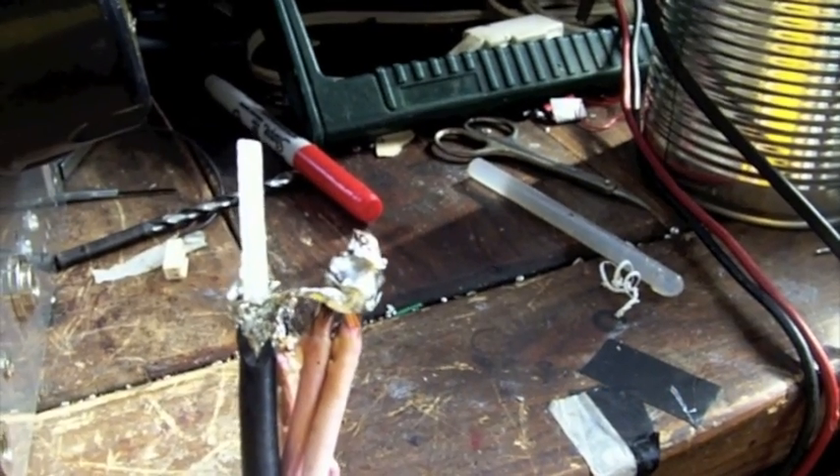Okay, there is my coax shield soldered to my radial wires.